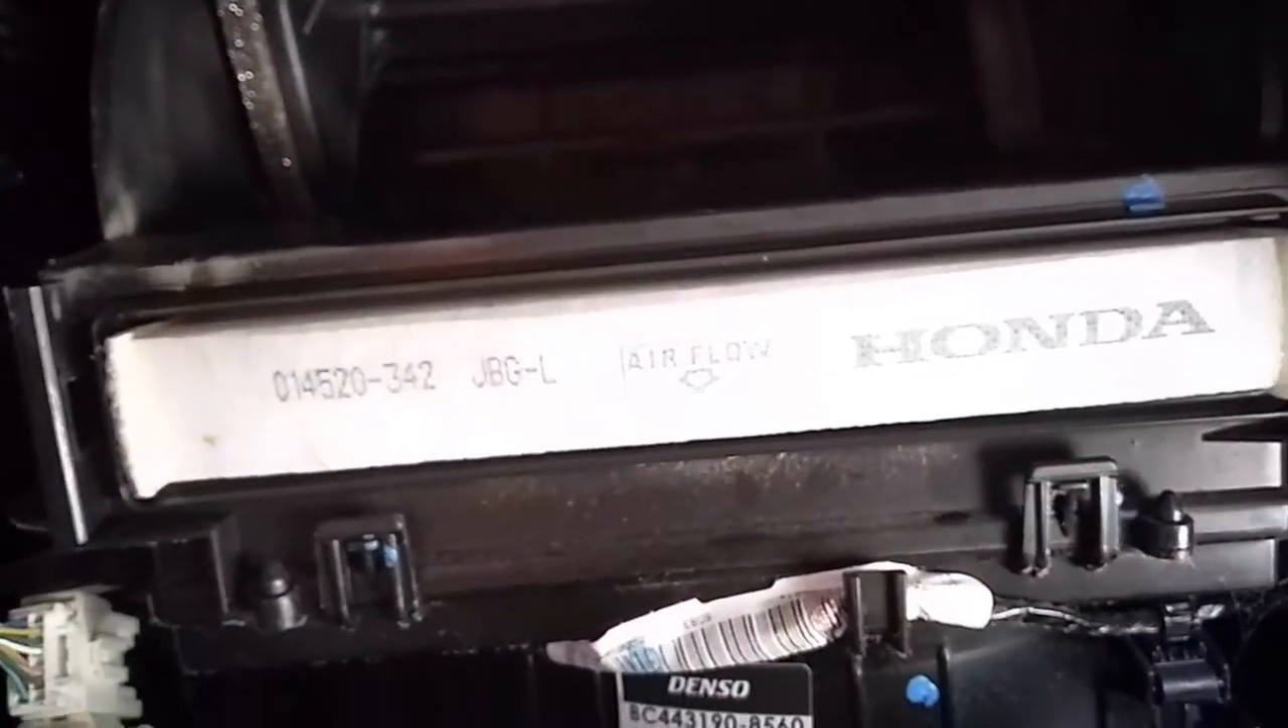Tá lá o filtro, ó. Esse aqui é o novo, eu já botei.